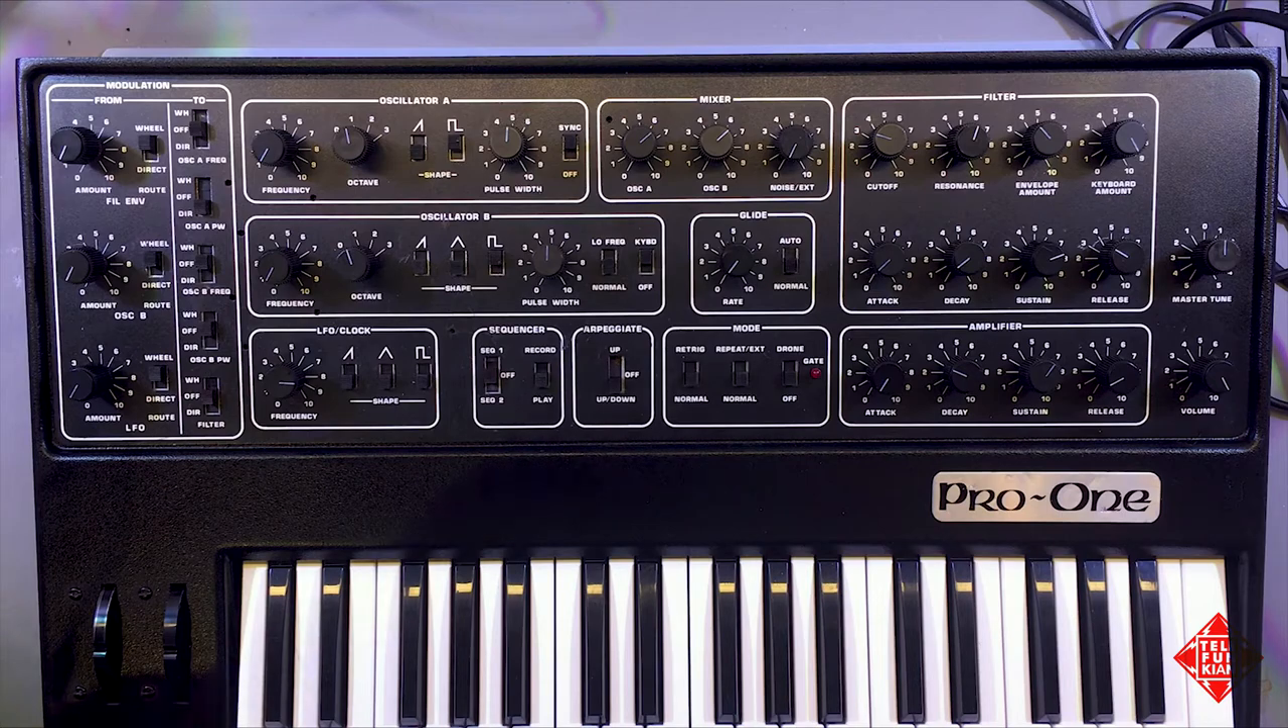You'll see that currently, it does not have the side cheeks mounted on the synthesizer.